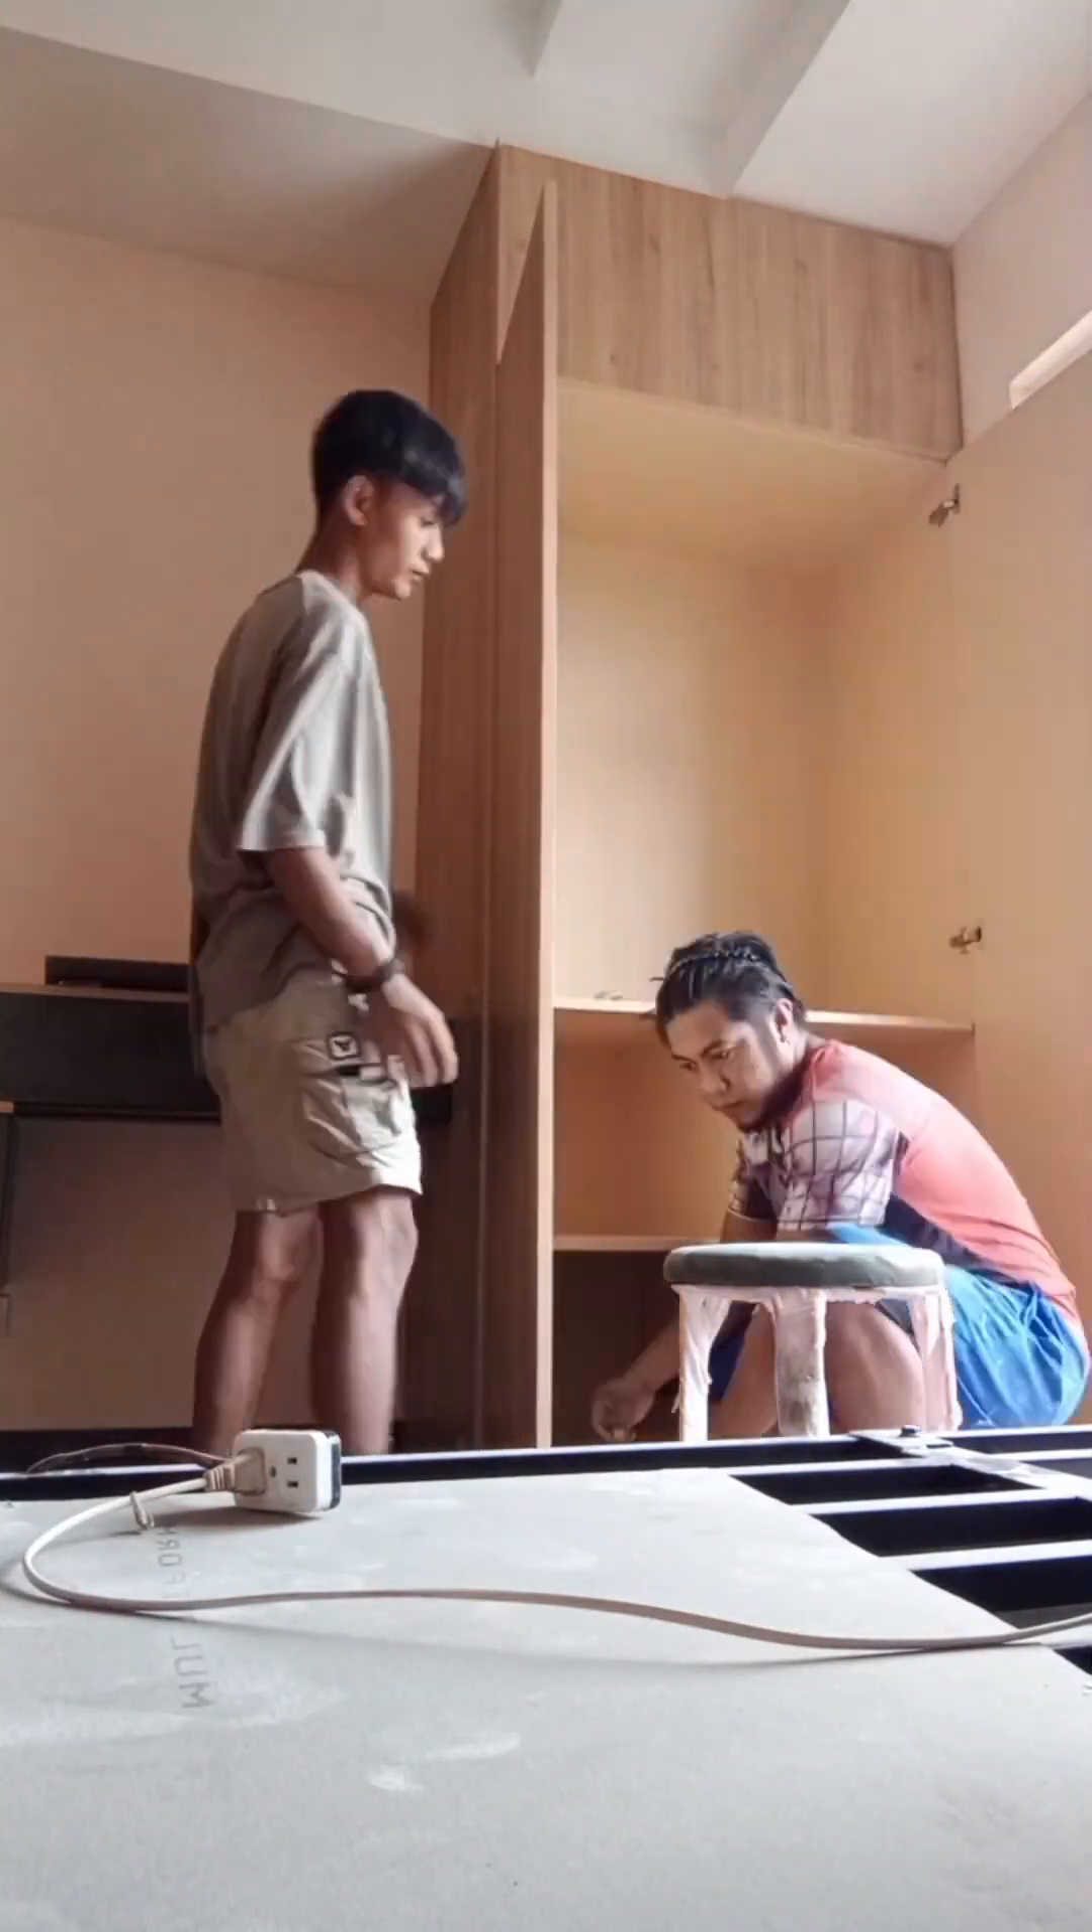Hindi pa nga namin na ilagay dyan yung handle or yung rod ng ating hangiran.